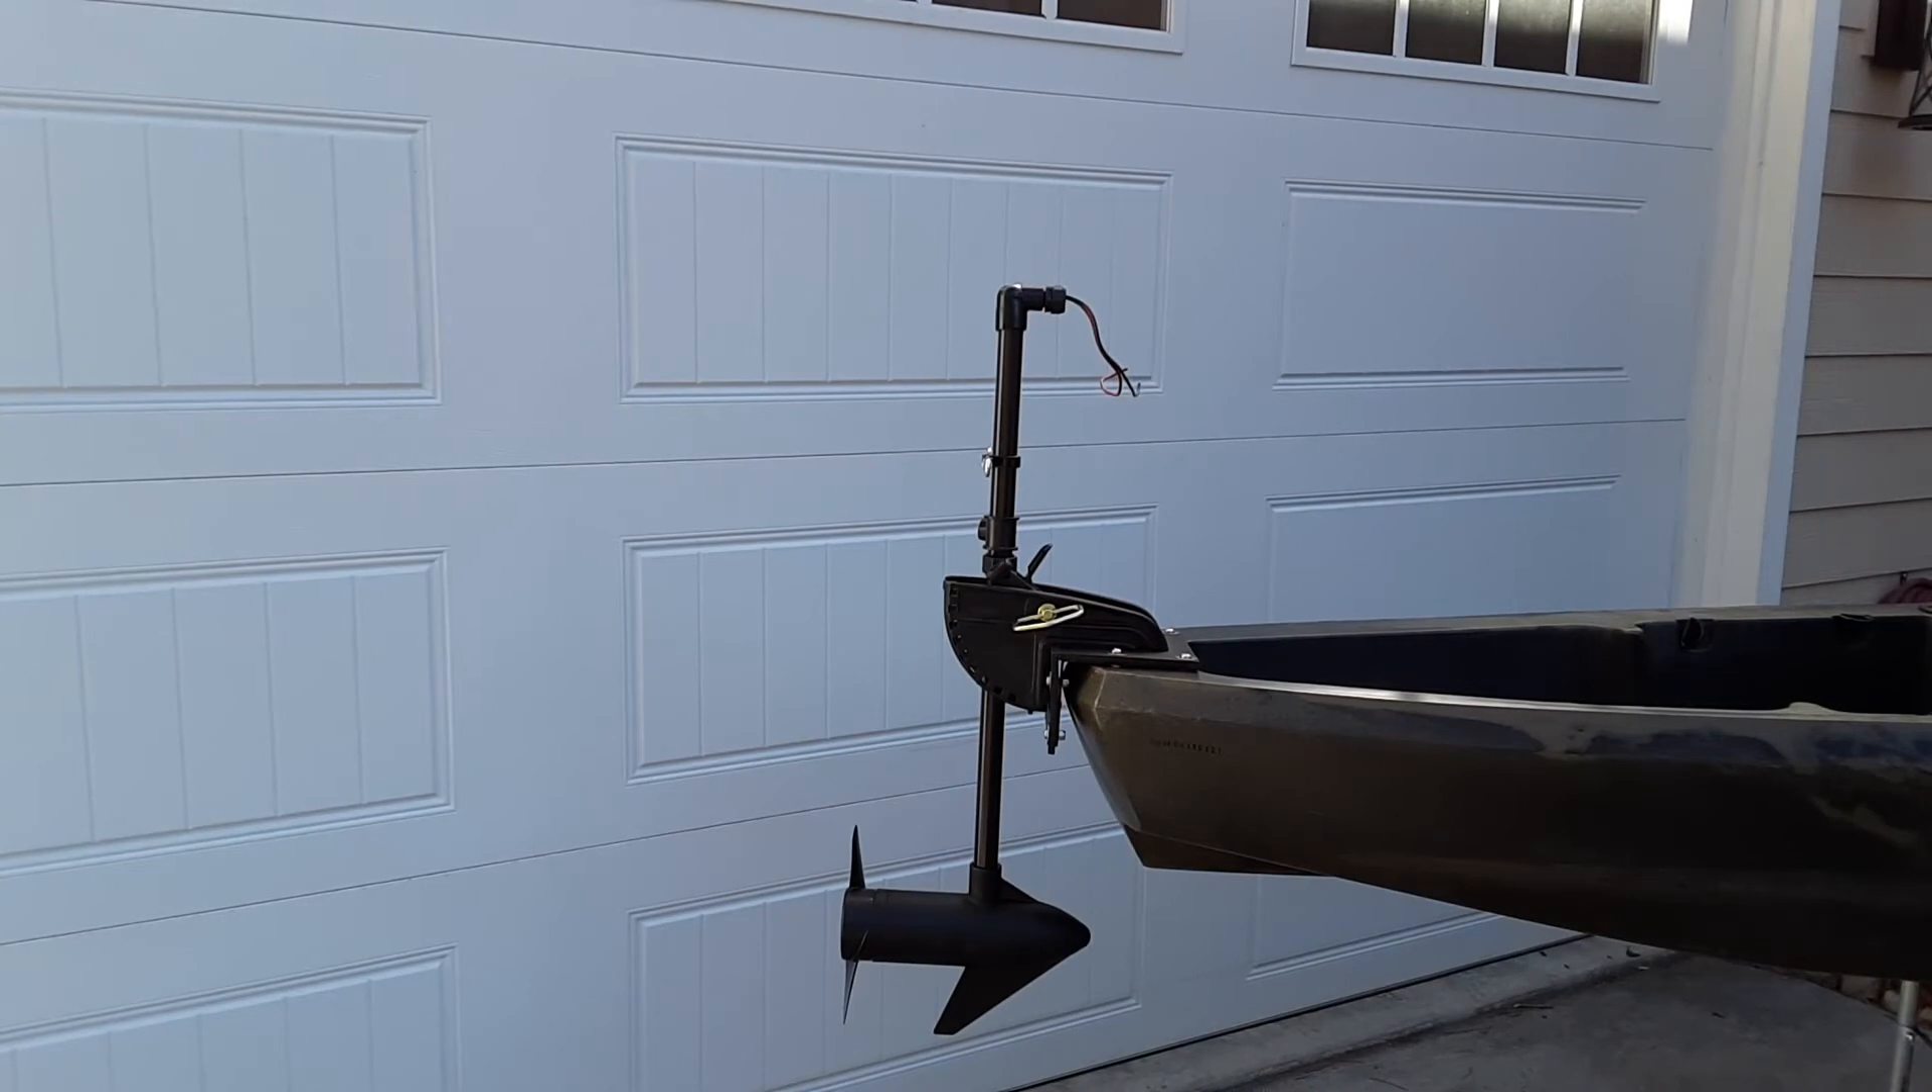Okay, so I have my trolling motor attached to the mount and I'm going to demonstrate the quick release for it.